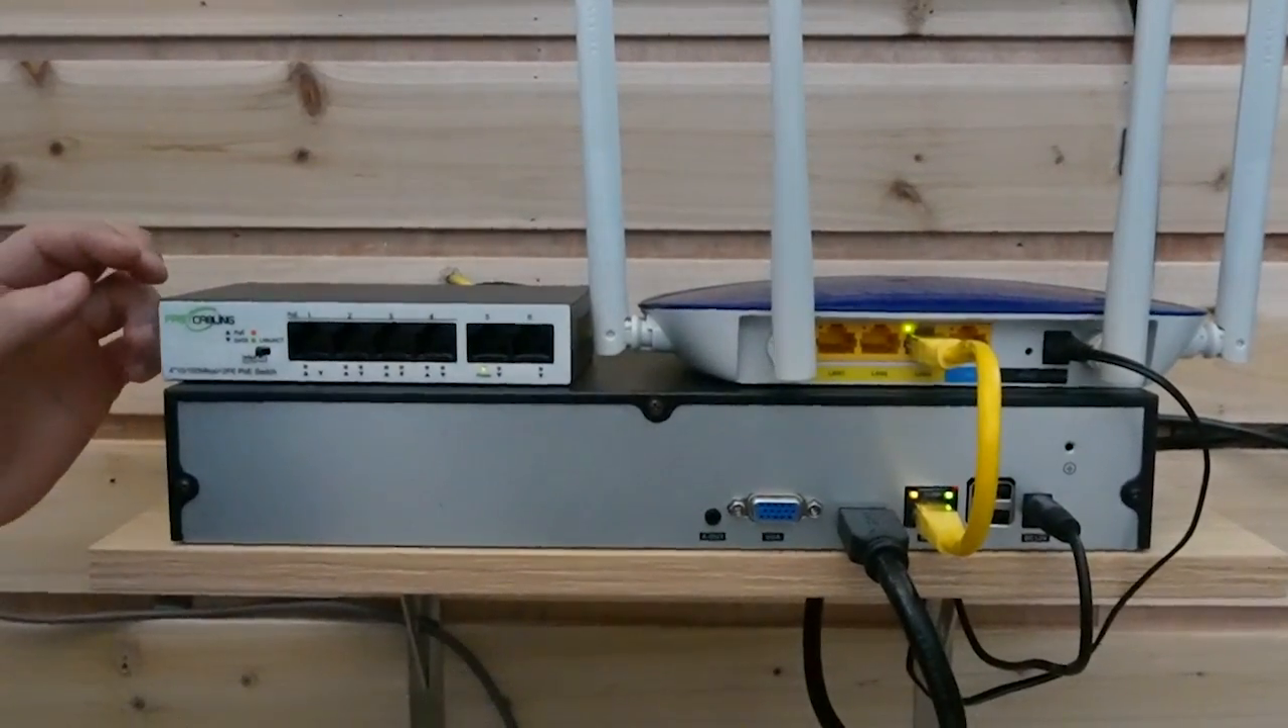Now, the NVR is already connected with the router.